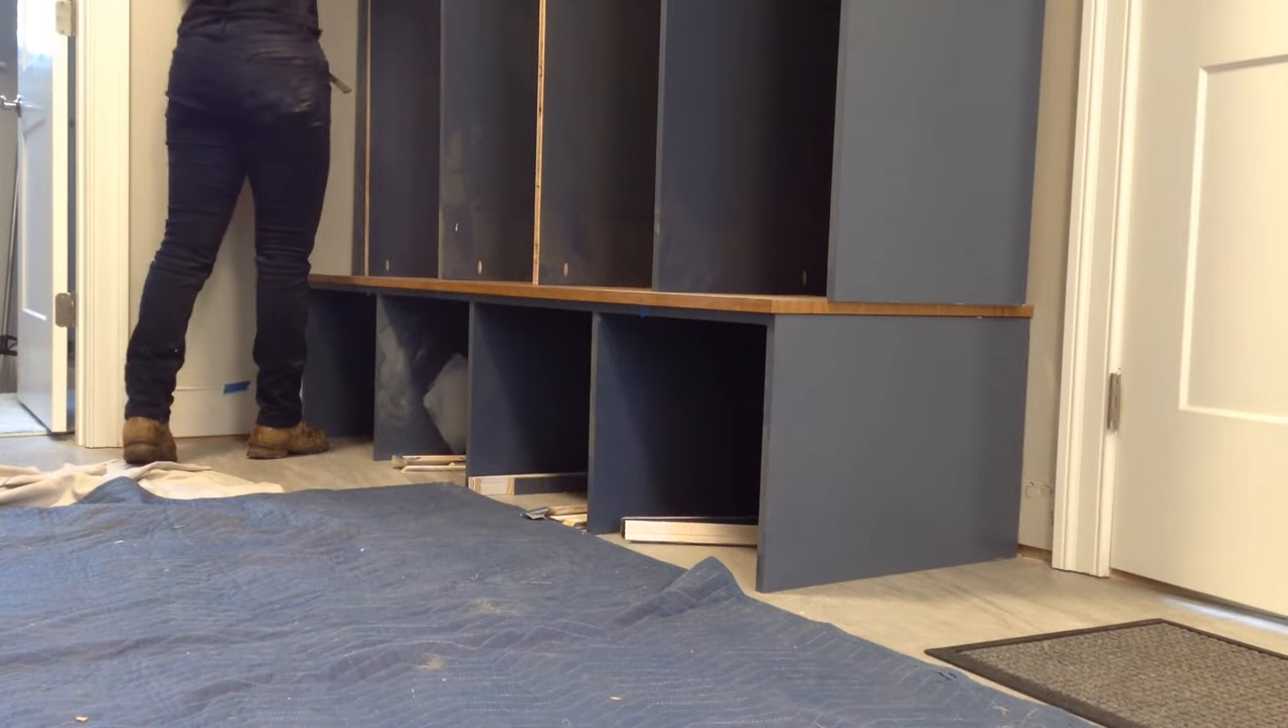Those are those two cabinets in place.